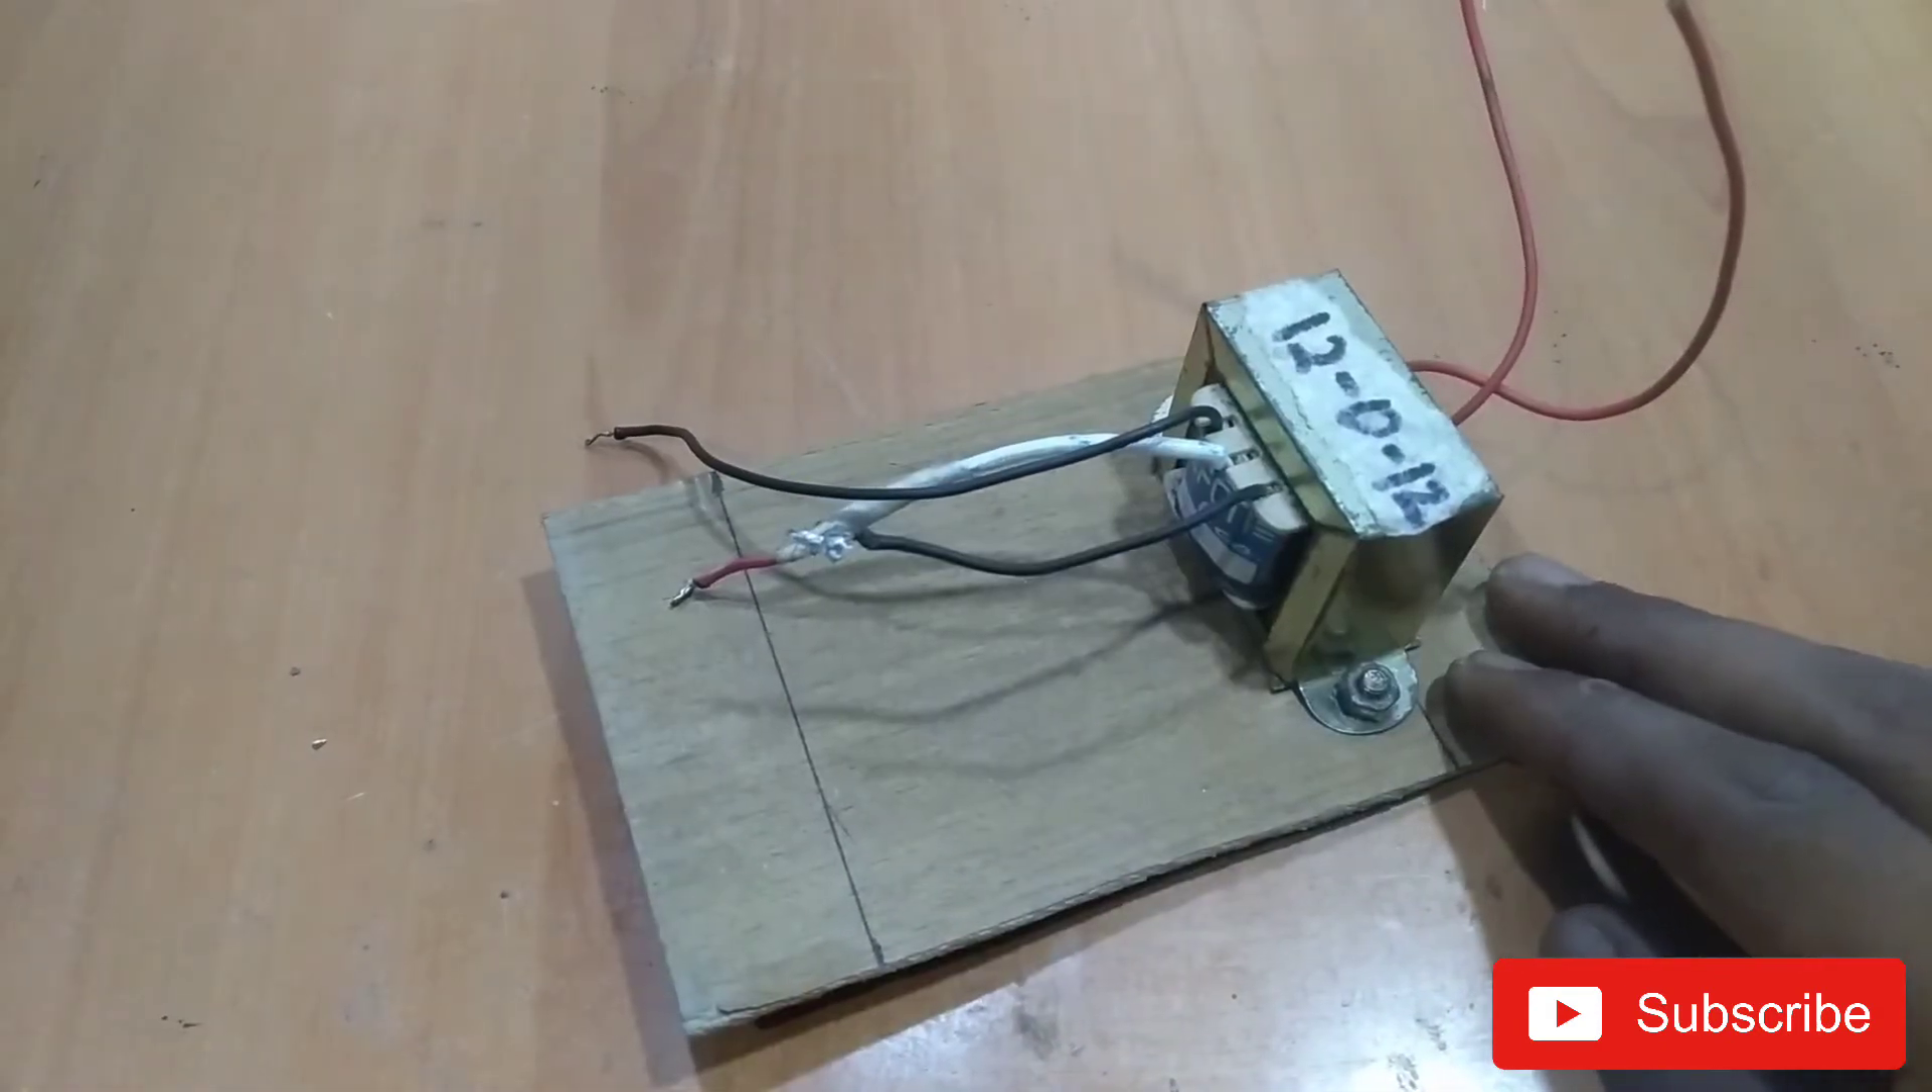तो यह है हमारा ट्रांसफार्मर तो मैं इसे एक लकडी के उपर सेट कर दिया हूं।